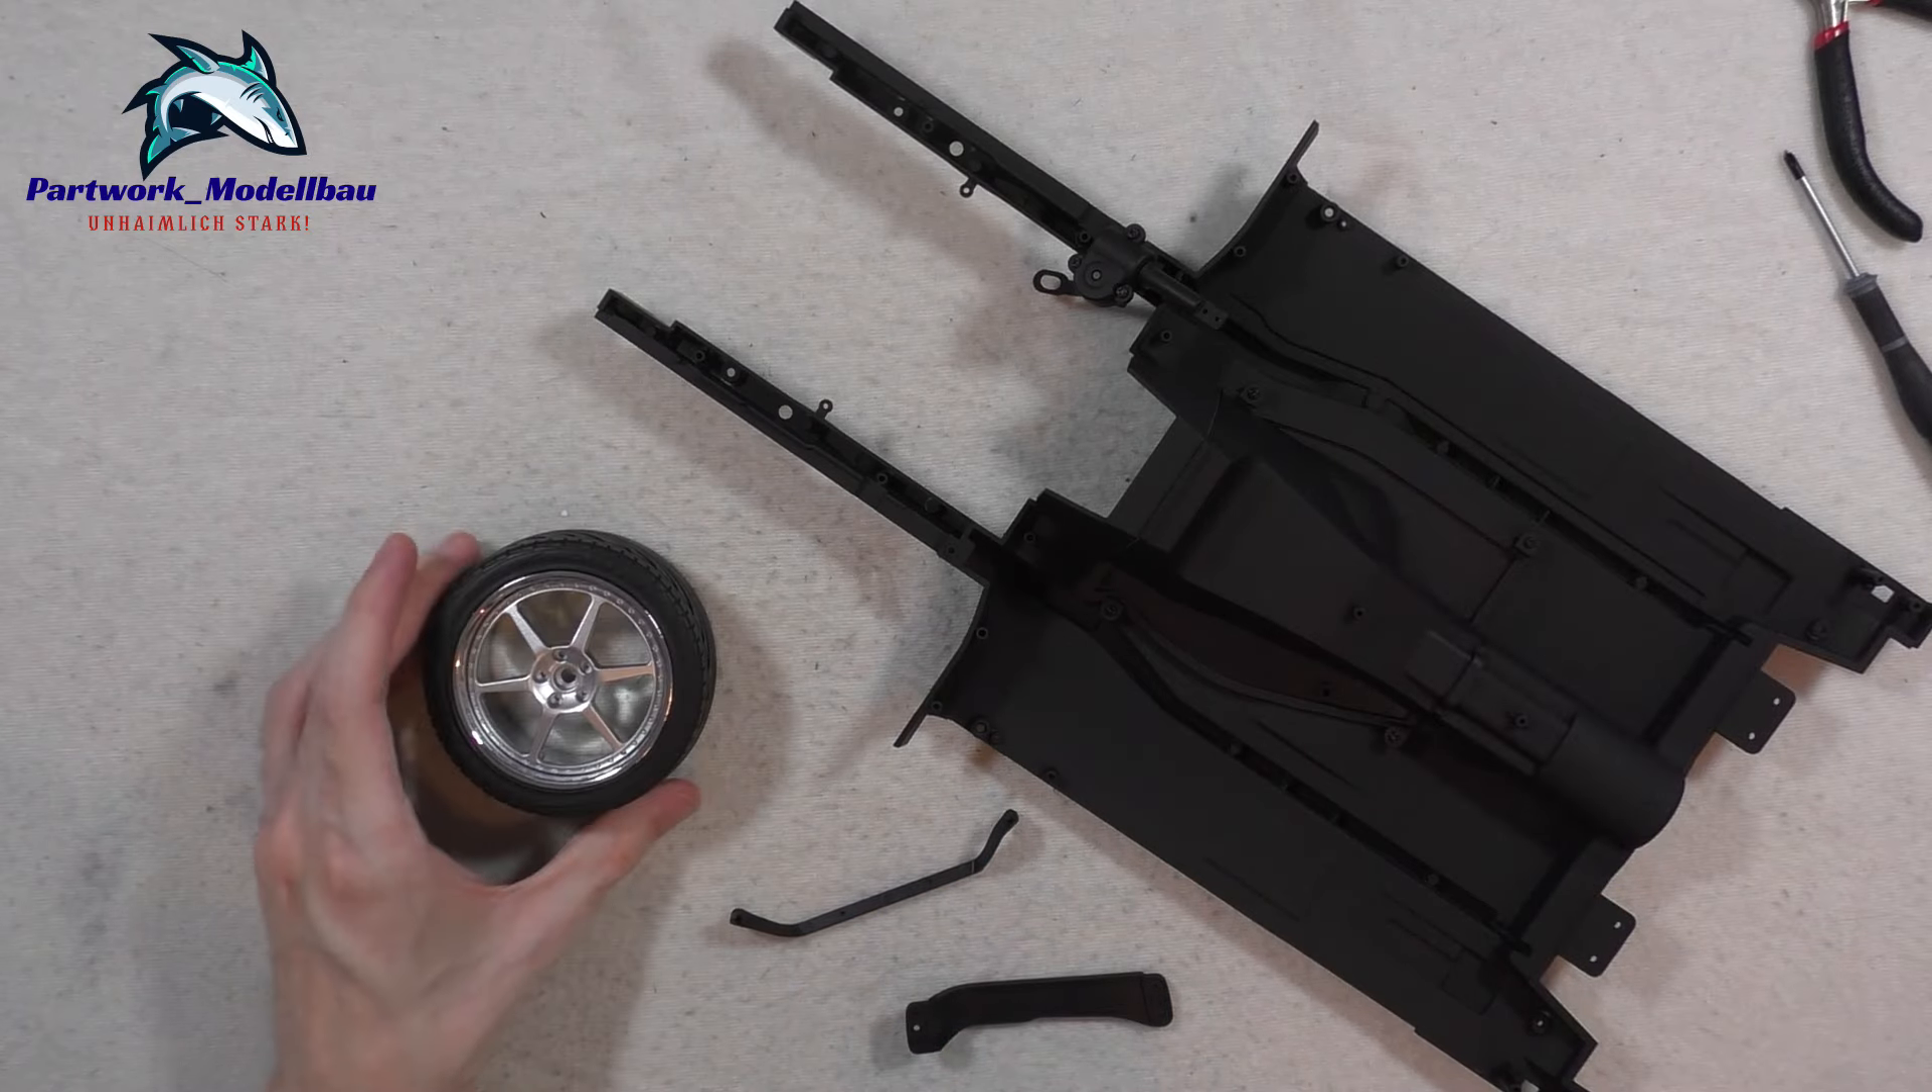Wir haben das zweite rad soweit zusammengesetzt.